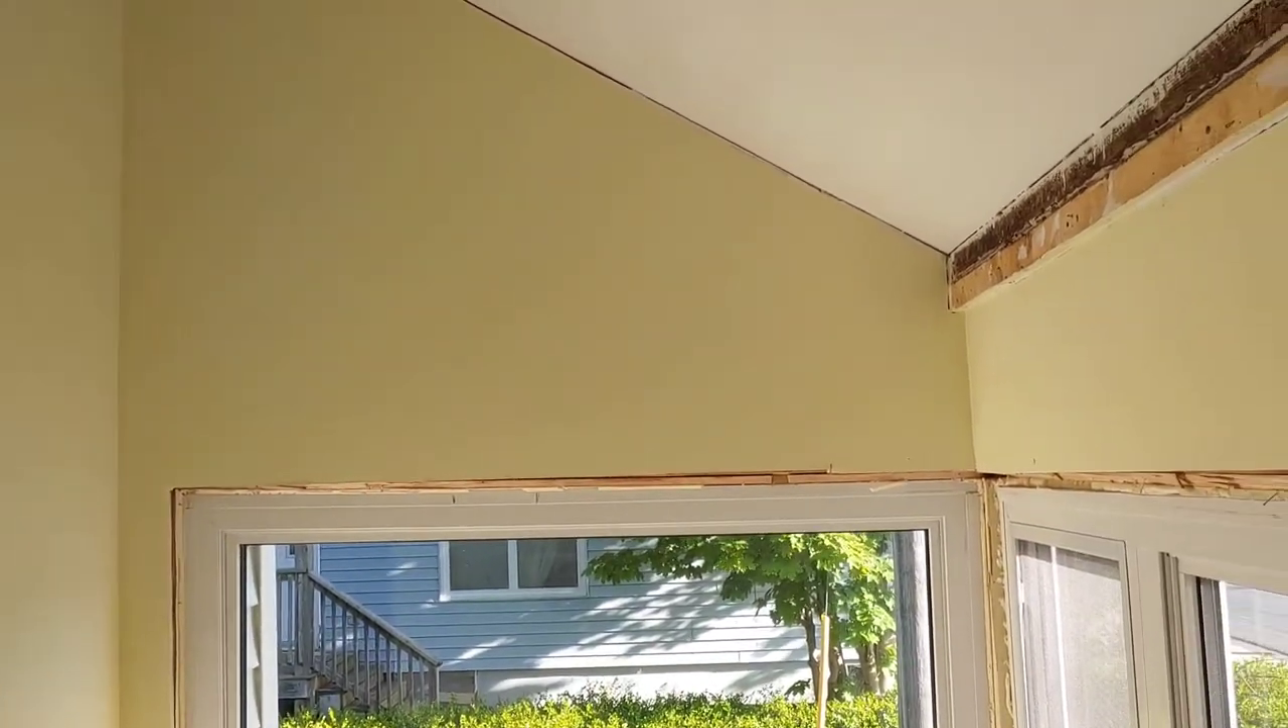Stand back here a little bit and there is my drywall sanded smooth primed painted with two coats of uh top coat so all that's left to do now is trim this room out.